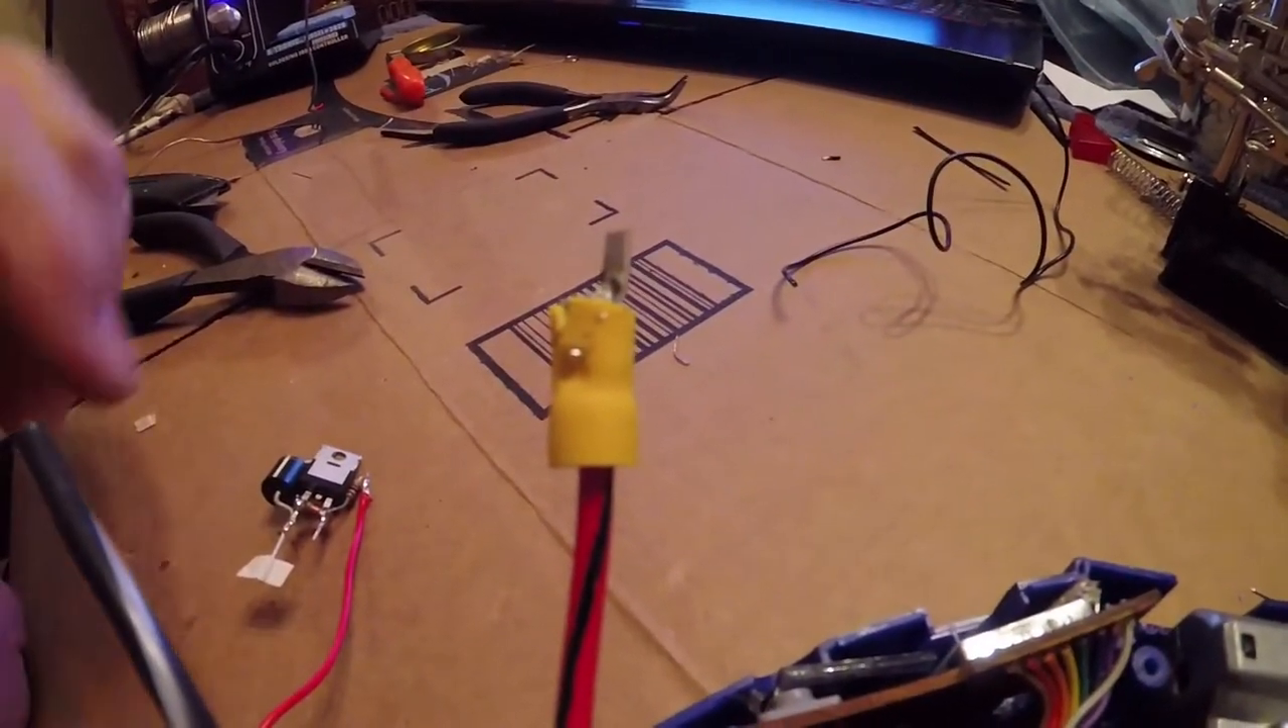We've crimped and soldered the blade connector for the positive motor input. We'll hook that up soon.